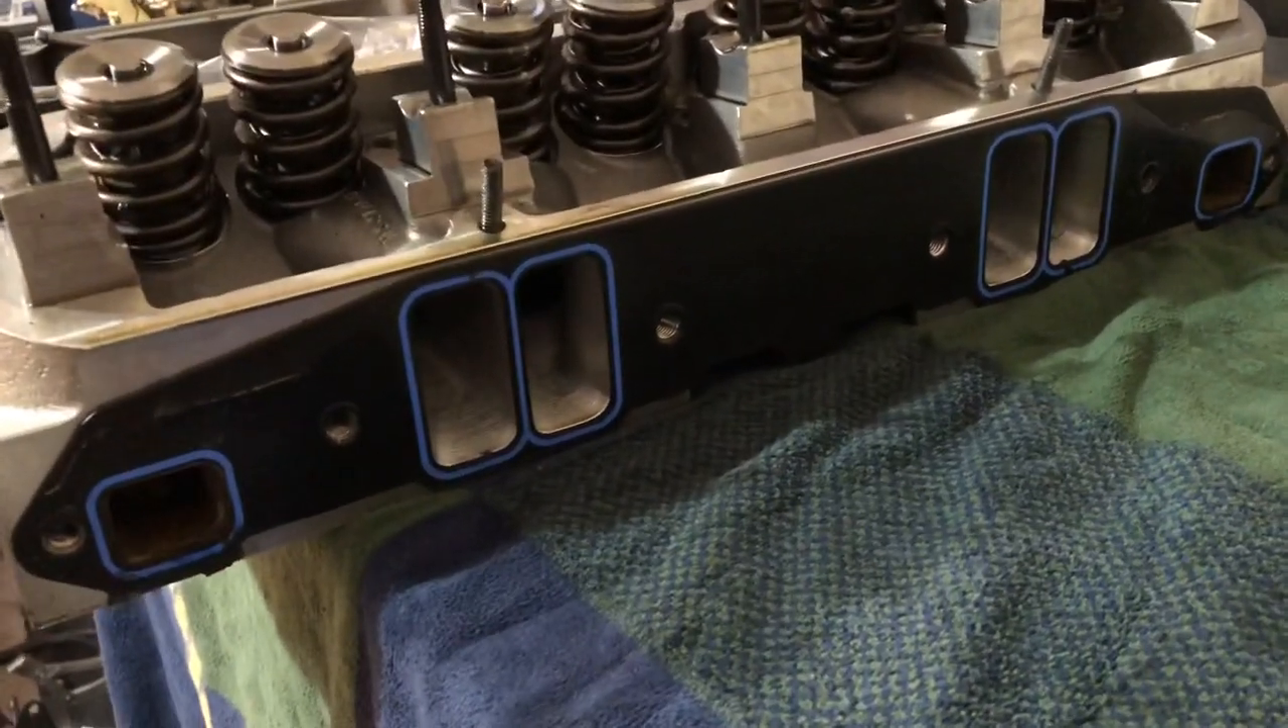You can see that's the same gasket there and it is a perfect fit like doesn't get any better.